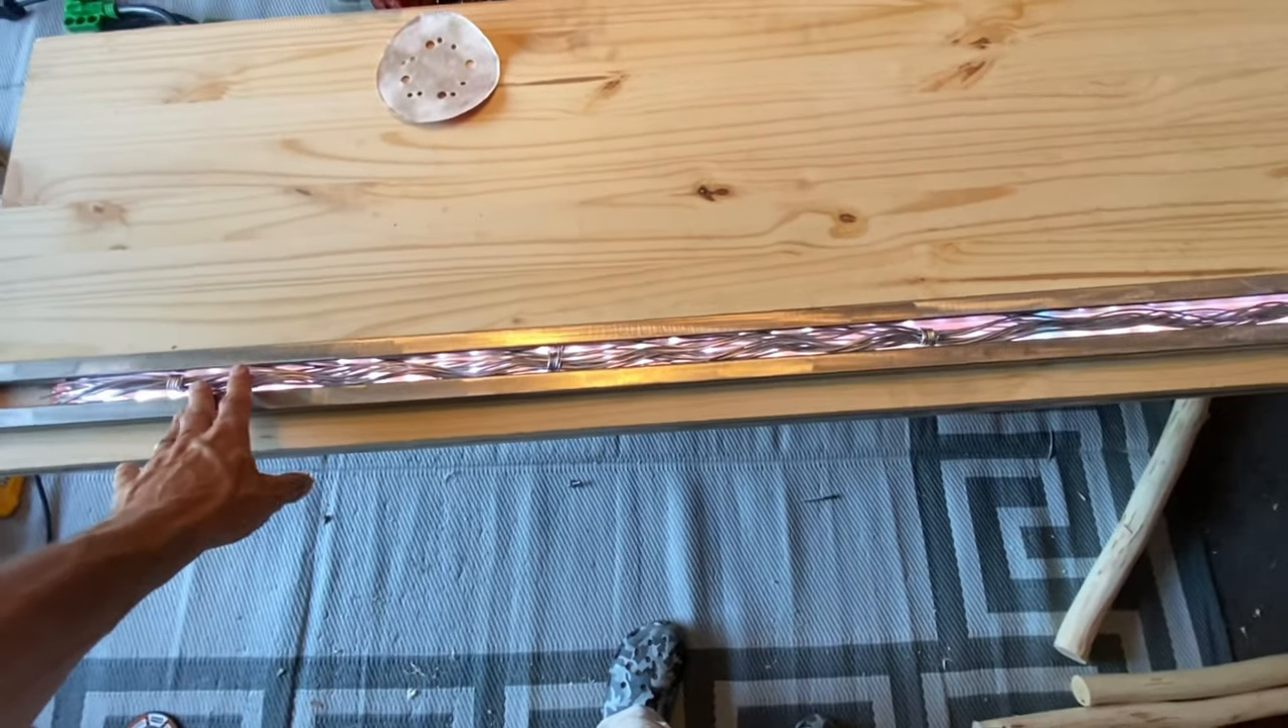I got the frame on um and my copper design is set in there now so i just need to epoxy that.